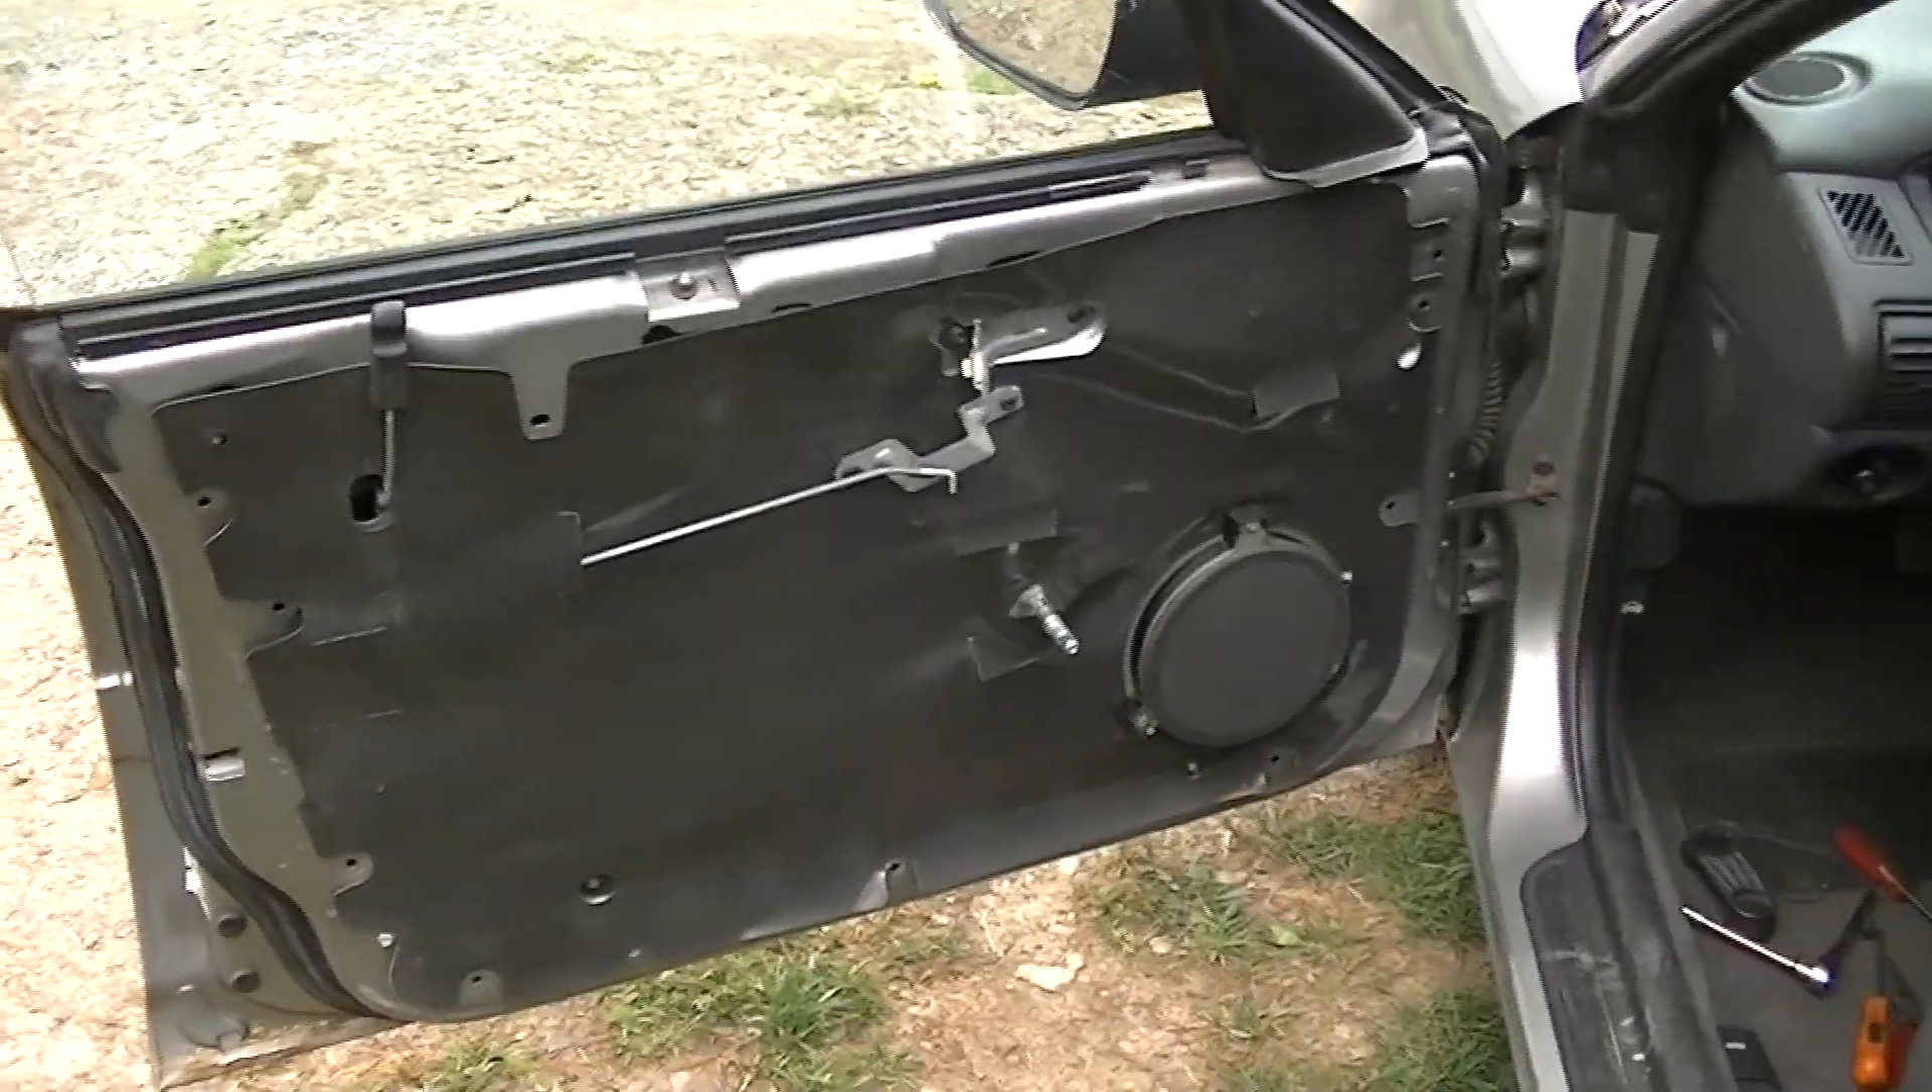And here is our speaker into the door.